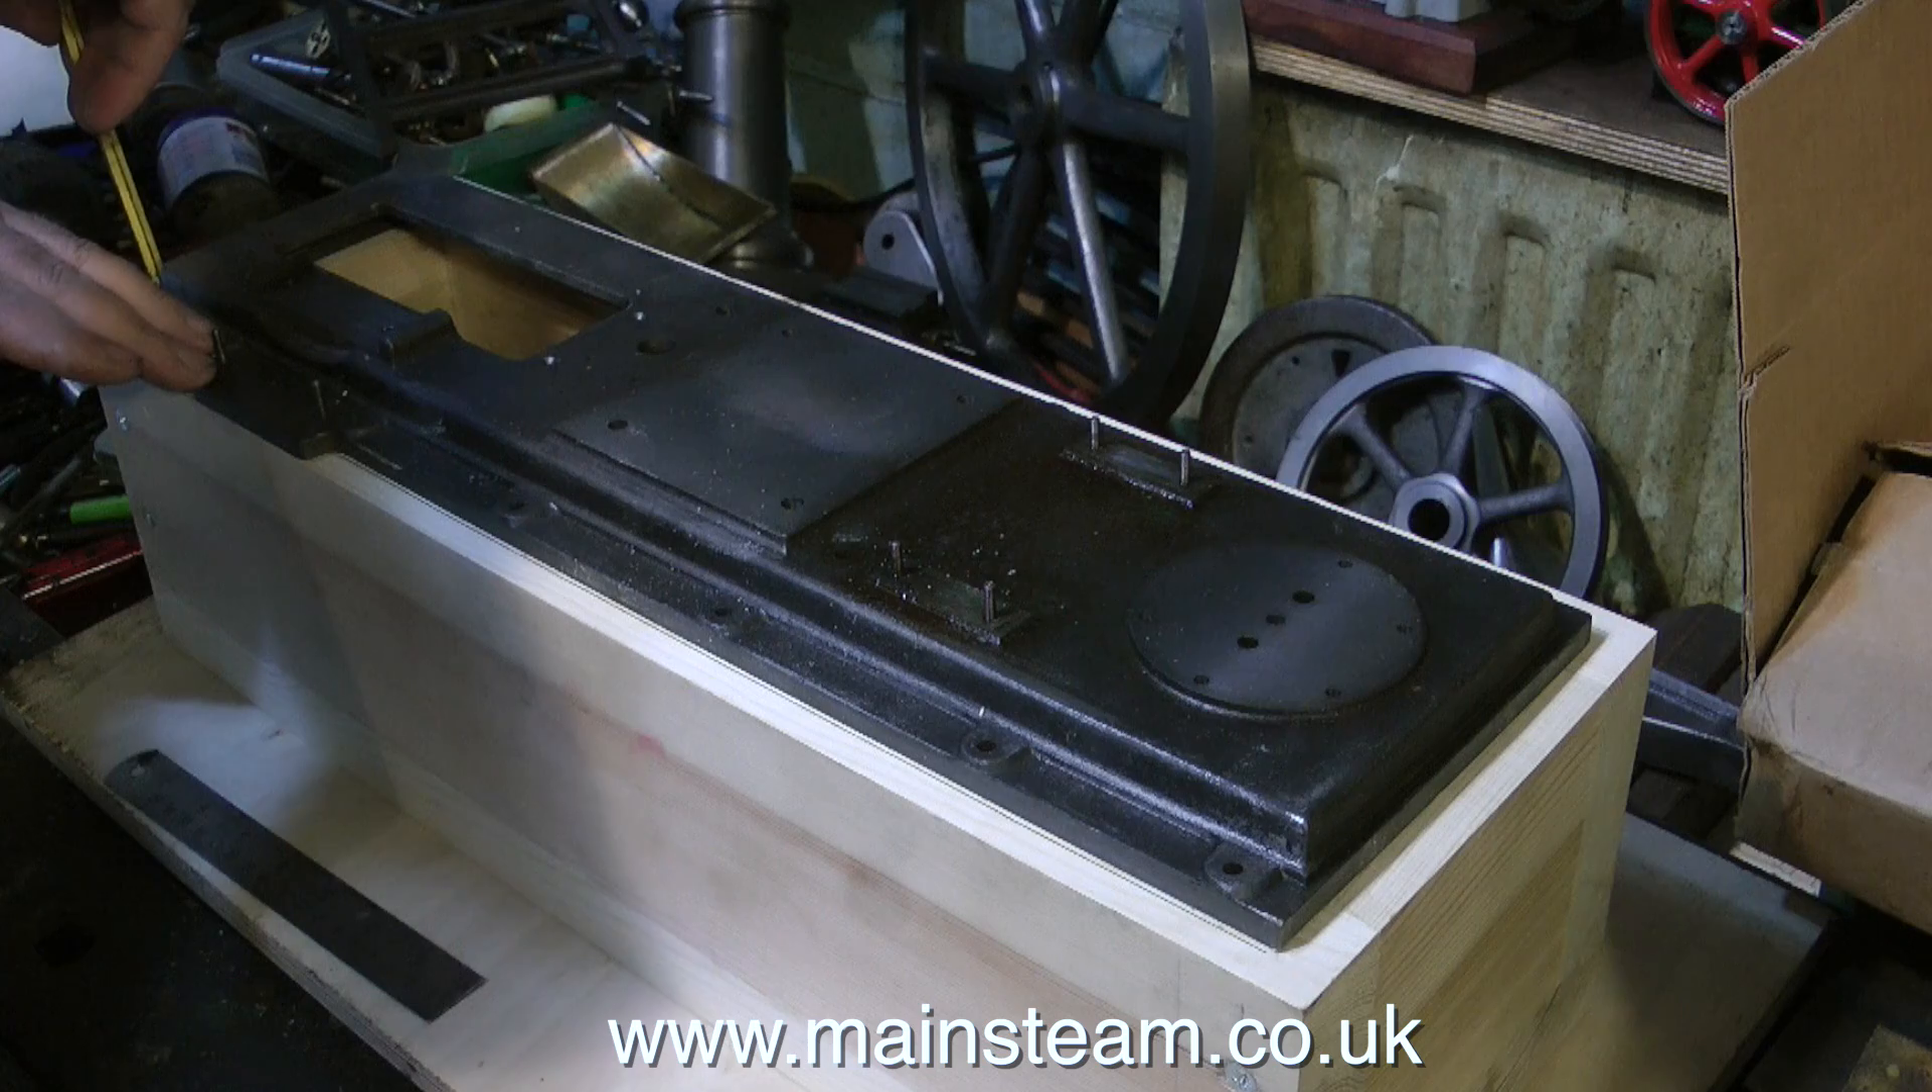The main engine bed plate is now sat on this box in the position it's going to be on the finished thing.